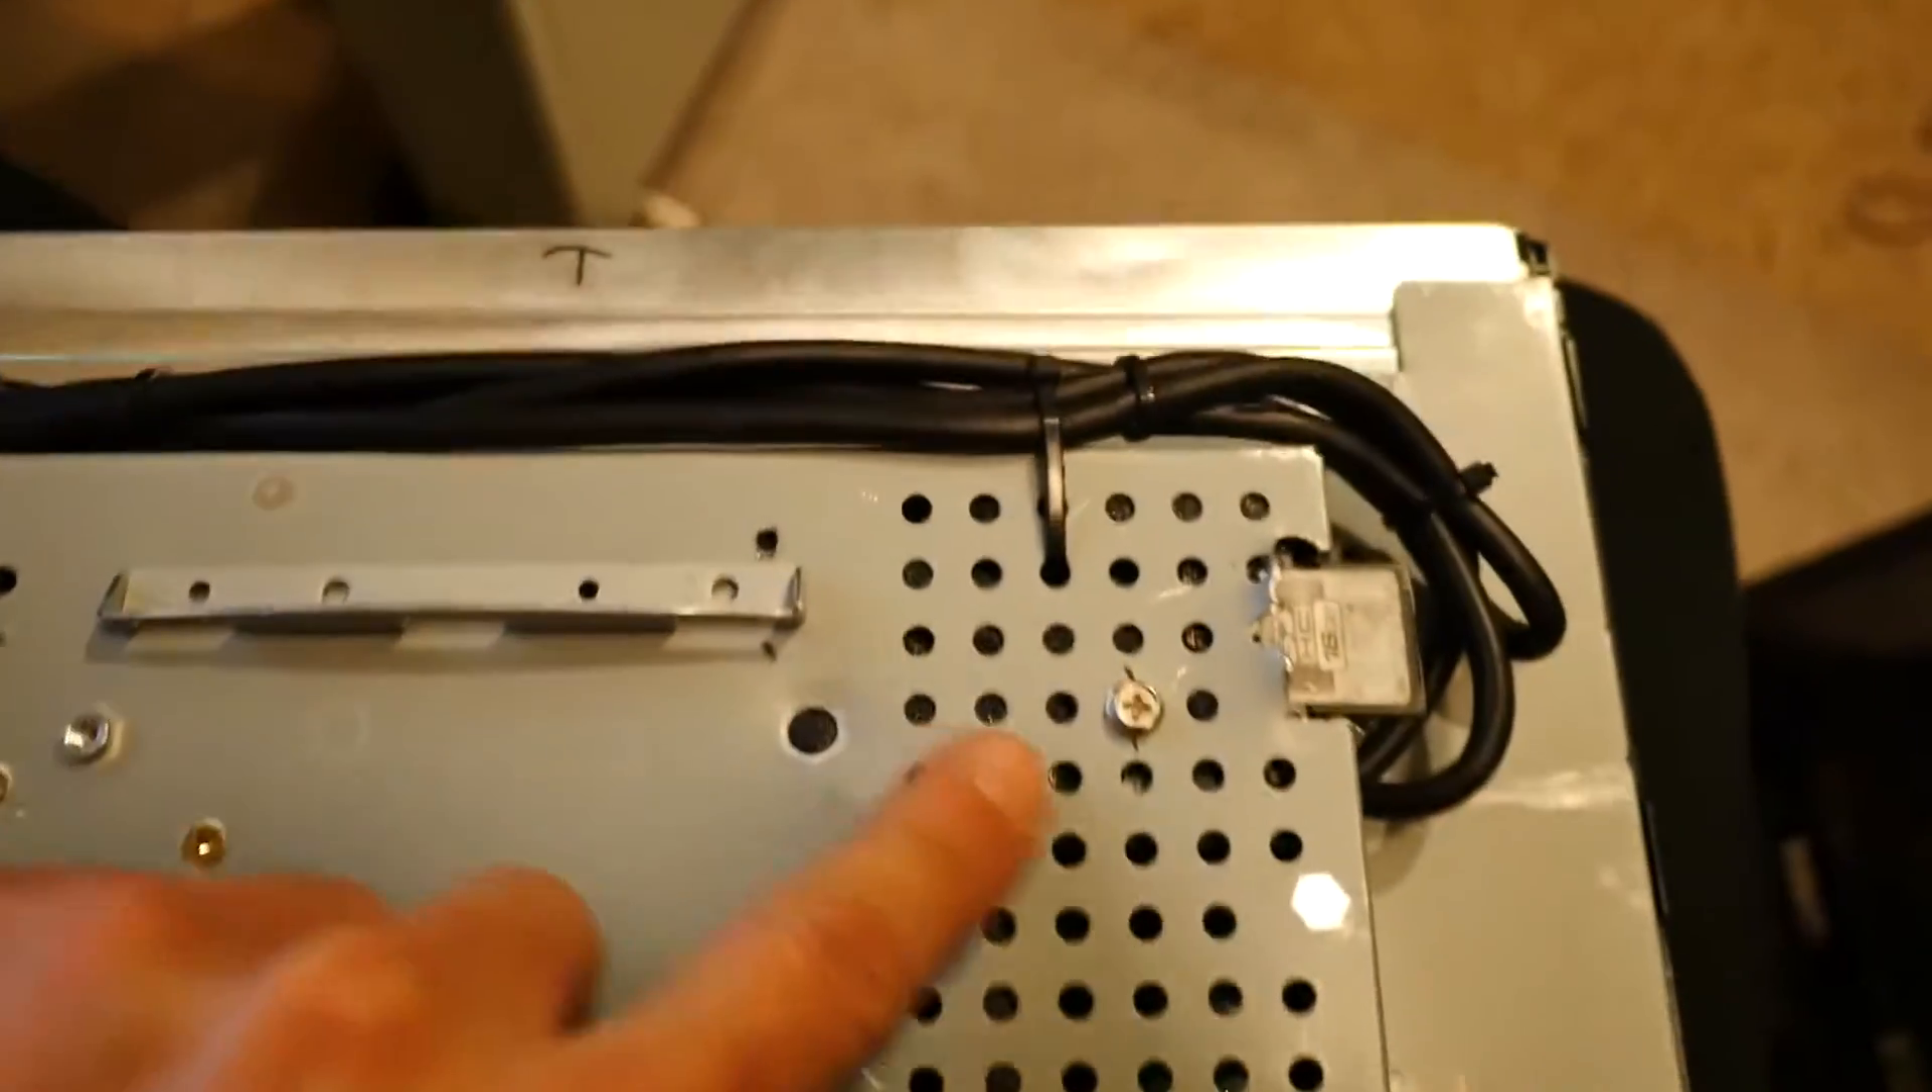Up at the top, because I did not have, unfortunately, a shorter HDMI to DVI wire, I had a bit of excess wire. So what I've done here is just cable tied it to the chassis.